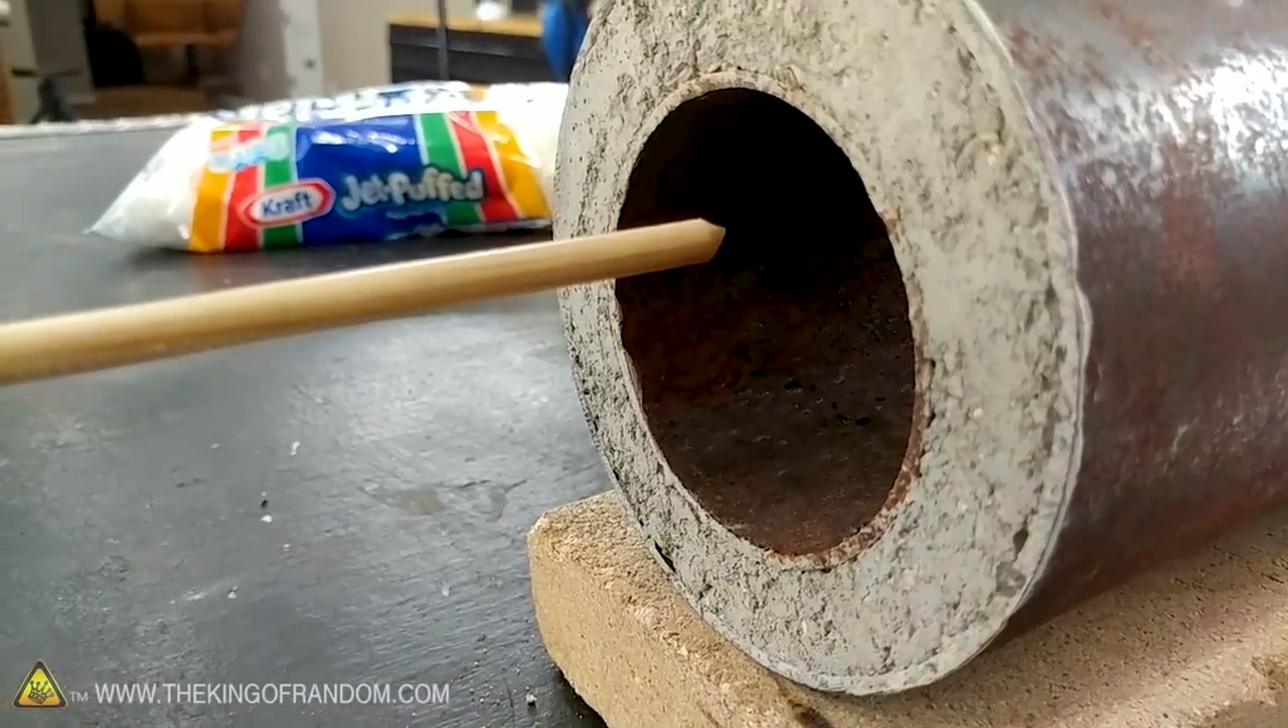We want the marshmallow roasting stick to fit perfectly in the very center of our roaster so that it's getting even heat all the way around it so at the moment the stick is far too high up.